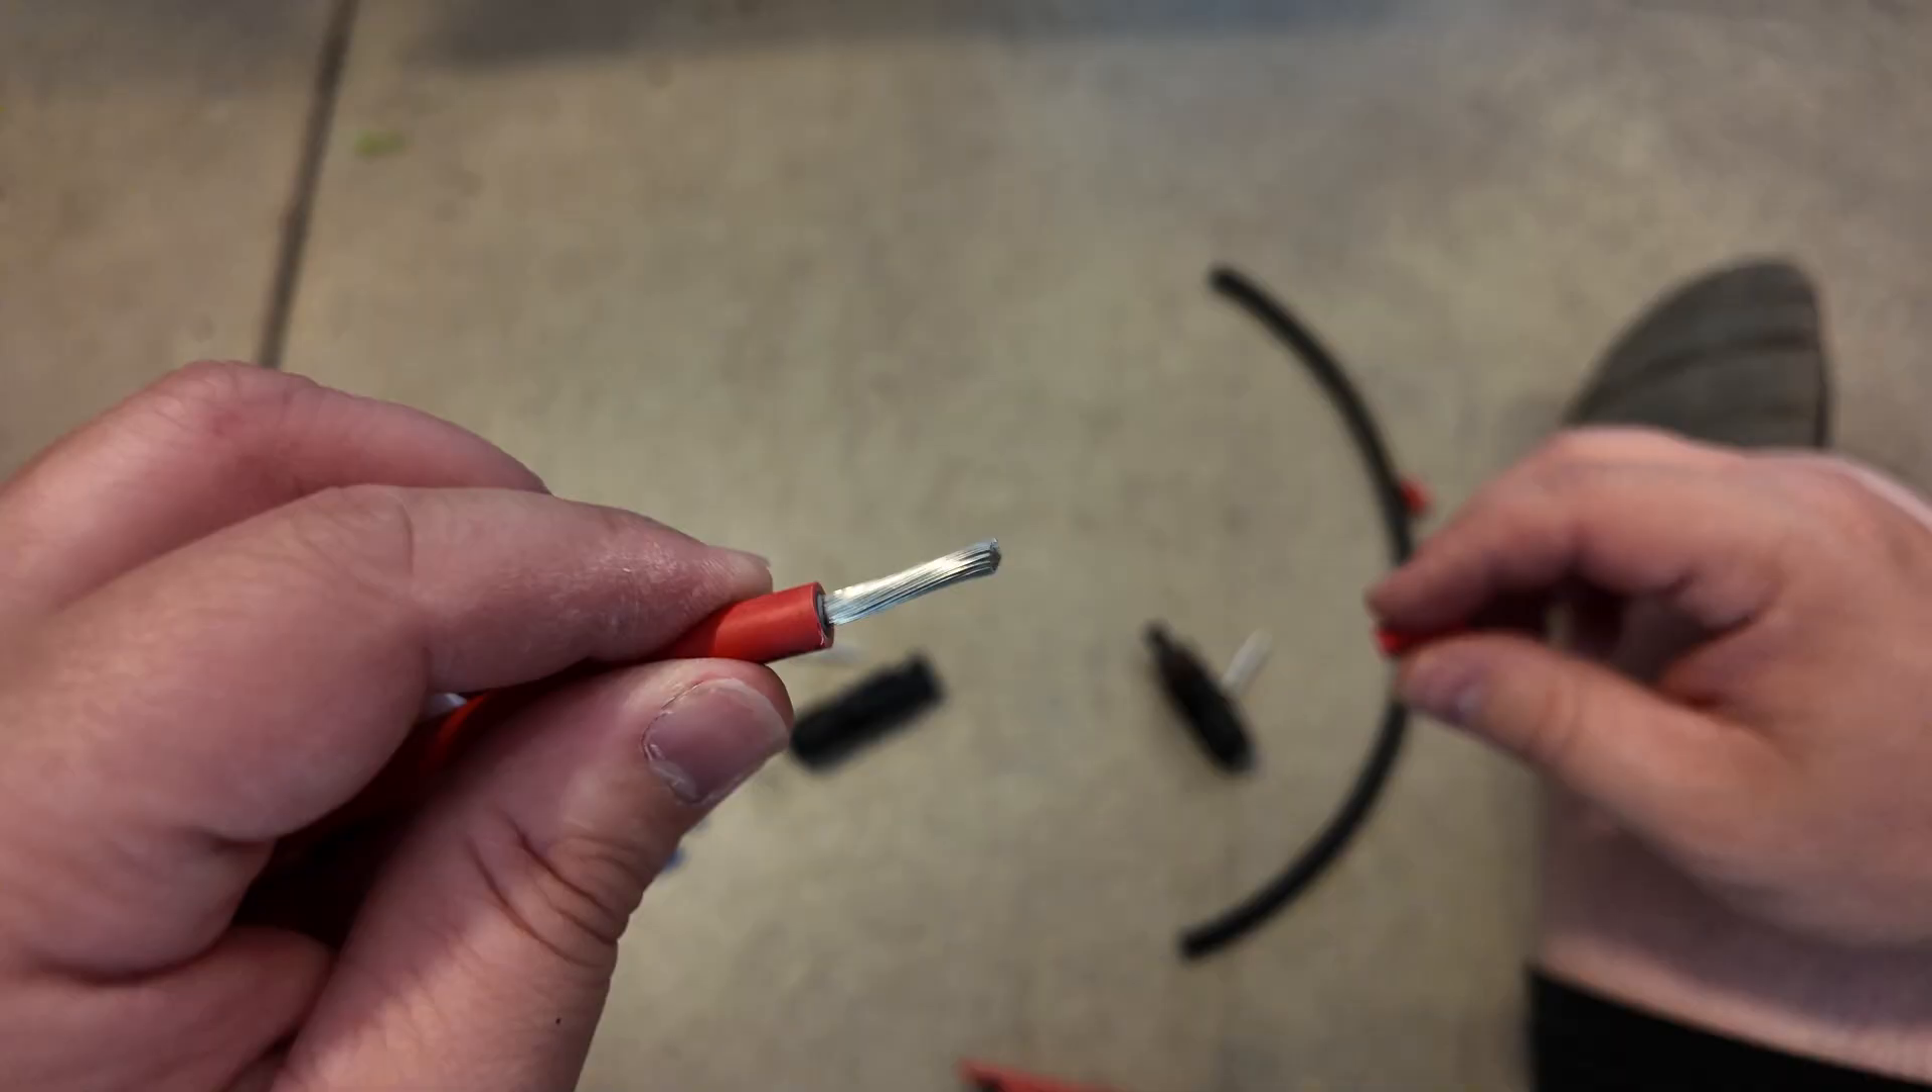There you can see the wire starting to appear and then it takes a little bit of effort and muscle but you can just slide the insulation off and we've got a stripped wire.